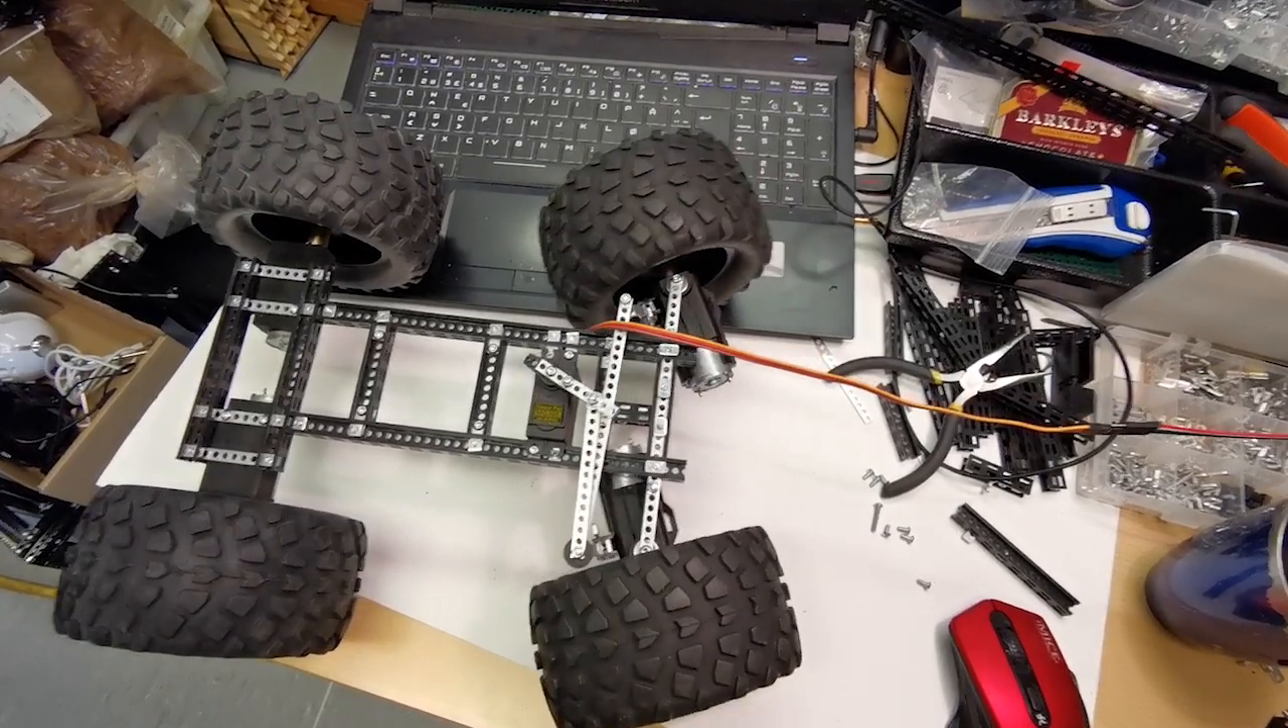Now the fat tires are on the car.